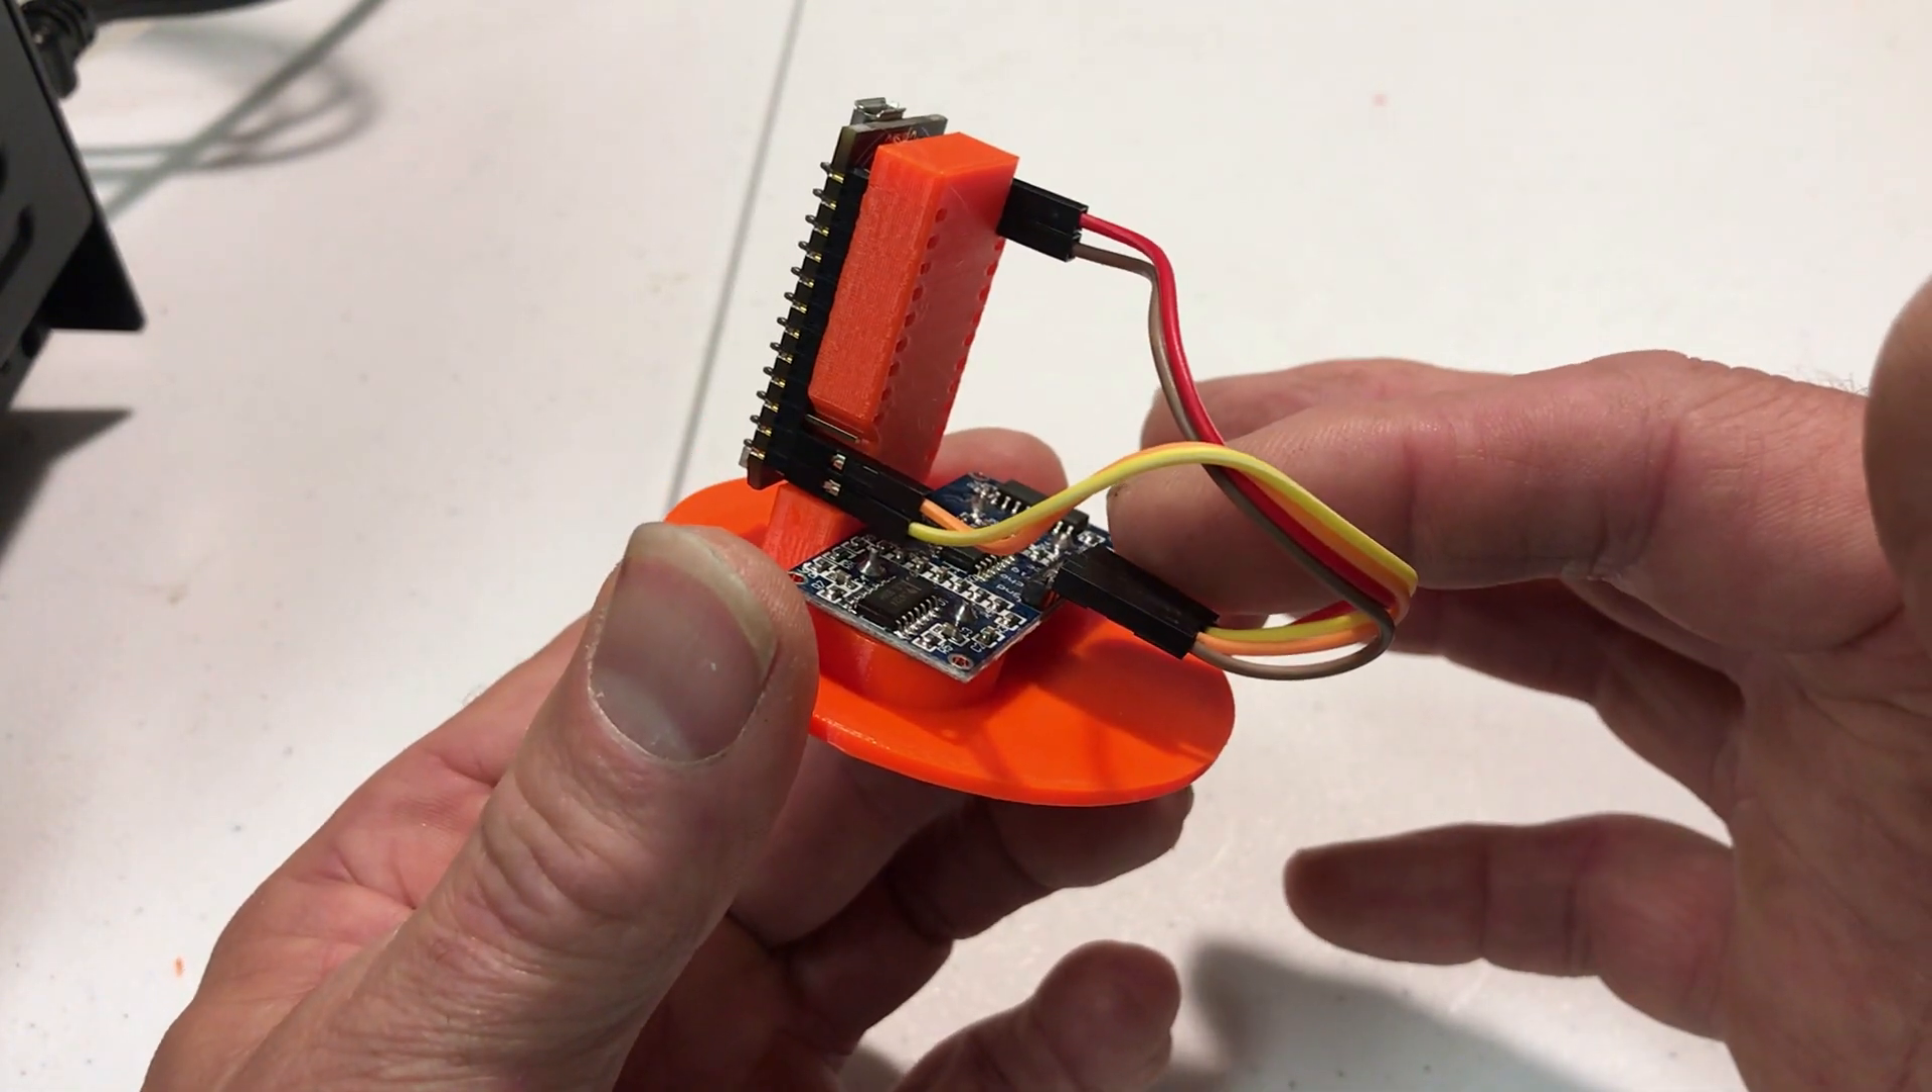I've installed the wires between the particle chip and the ultrasonic sensor.